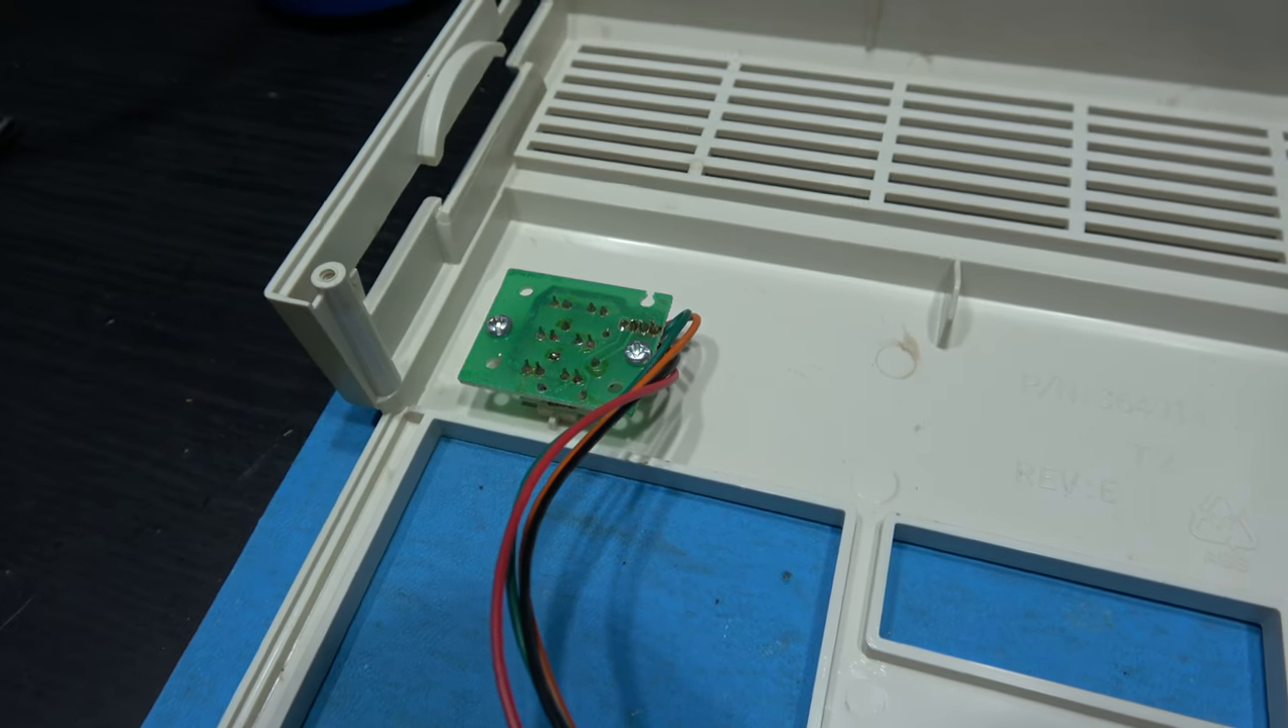Now there's just one thing I need to remove off the top of the case and it's the power floppy drive and hard drive LED PCB.